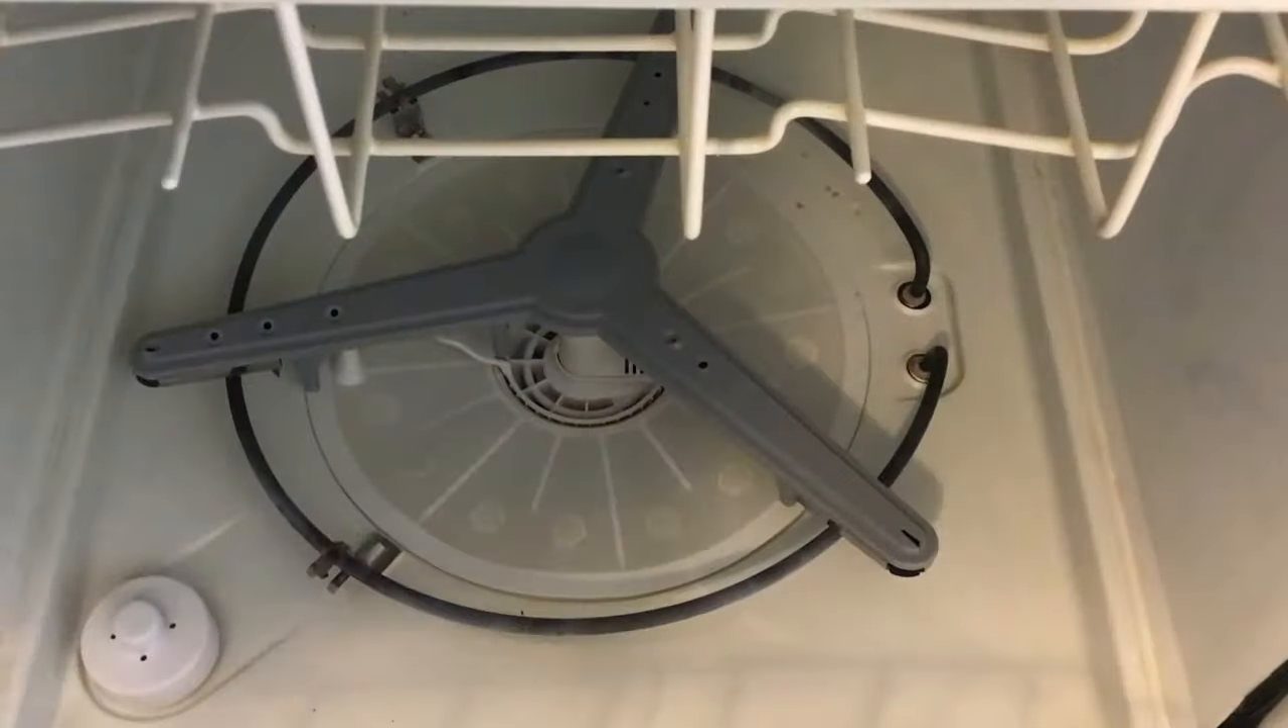This was facing that way and we turn it 90 degrees back and the sprayer arm goes in and the basket goes back in and that's done.